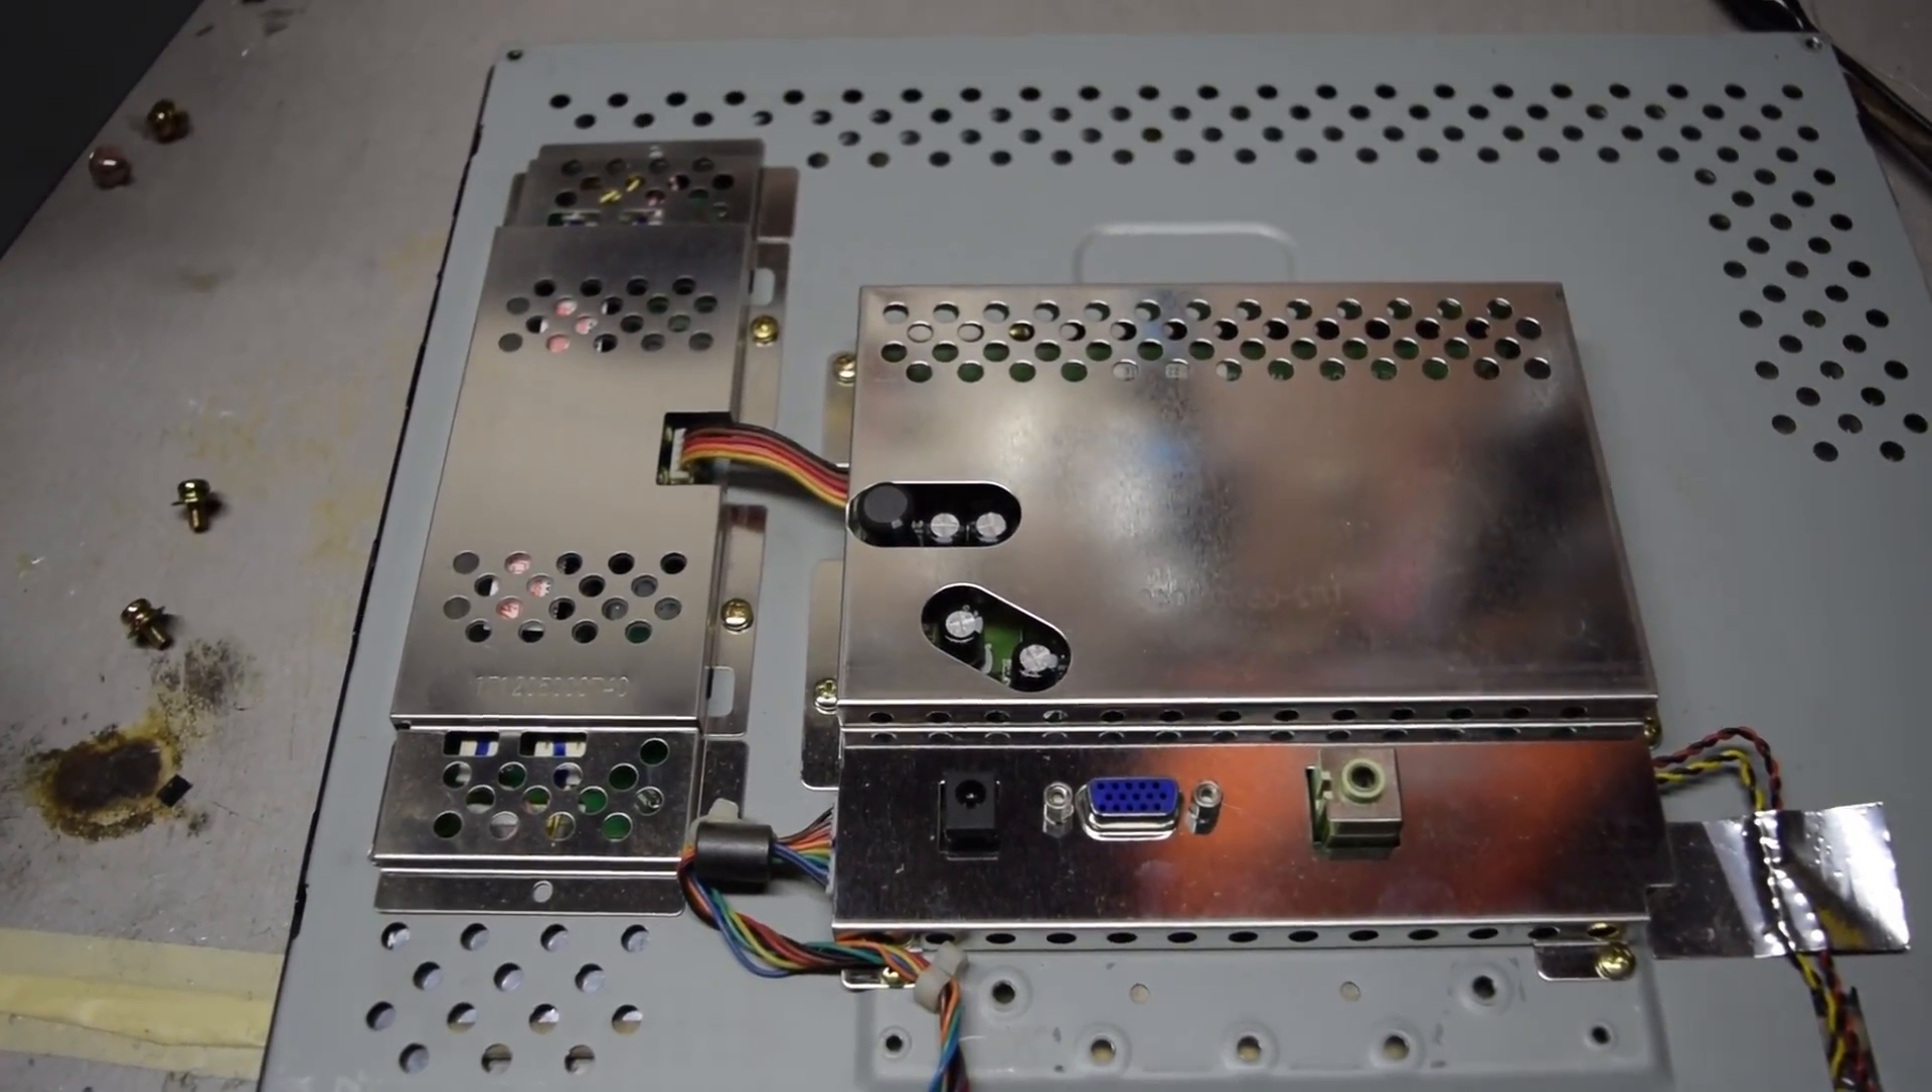I've removed the back cover from the monitor and both of these boxes contain no useful parts so they can be removed.